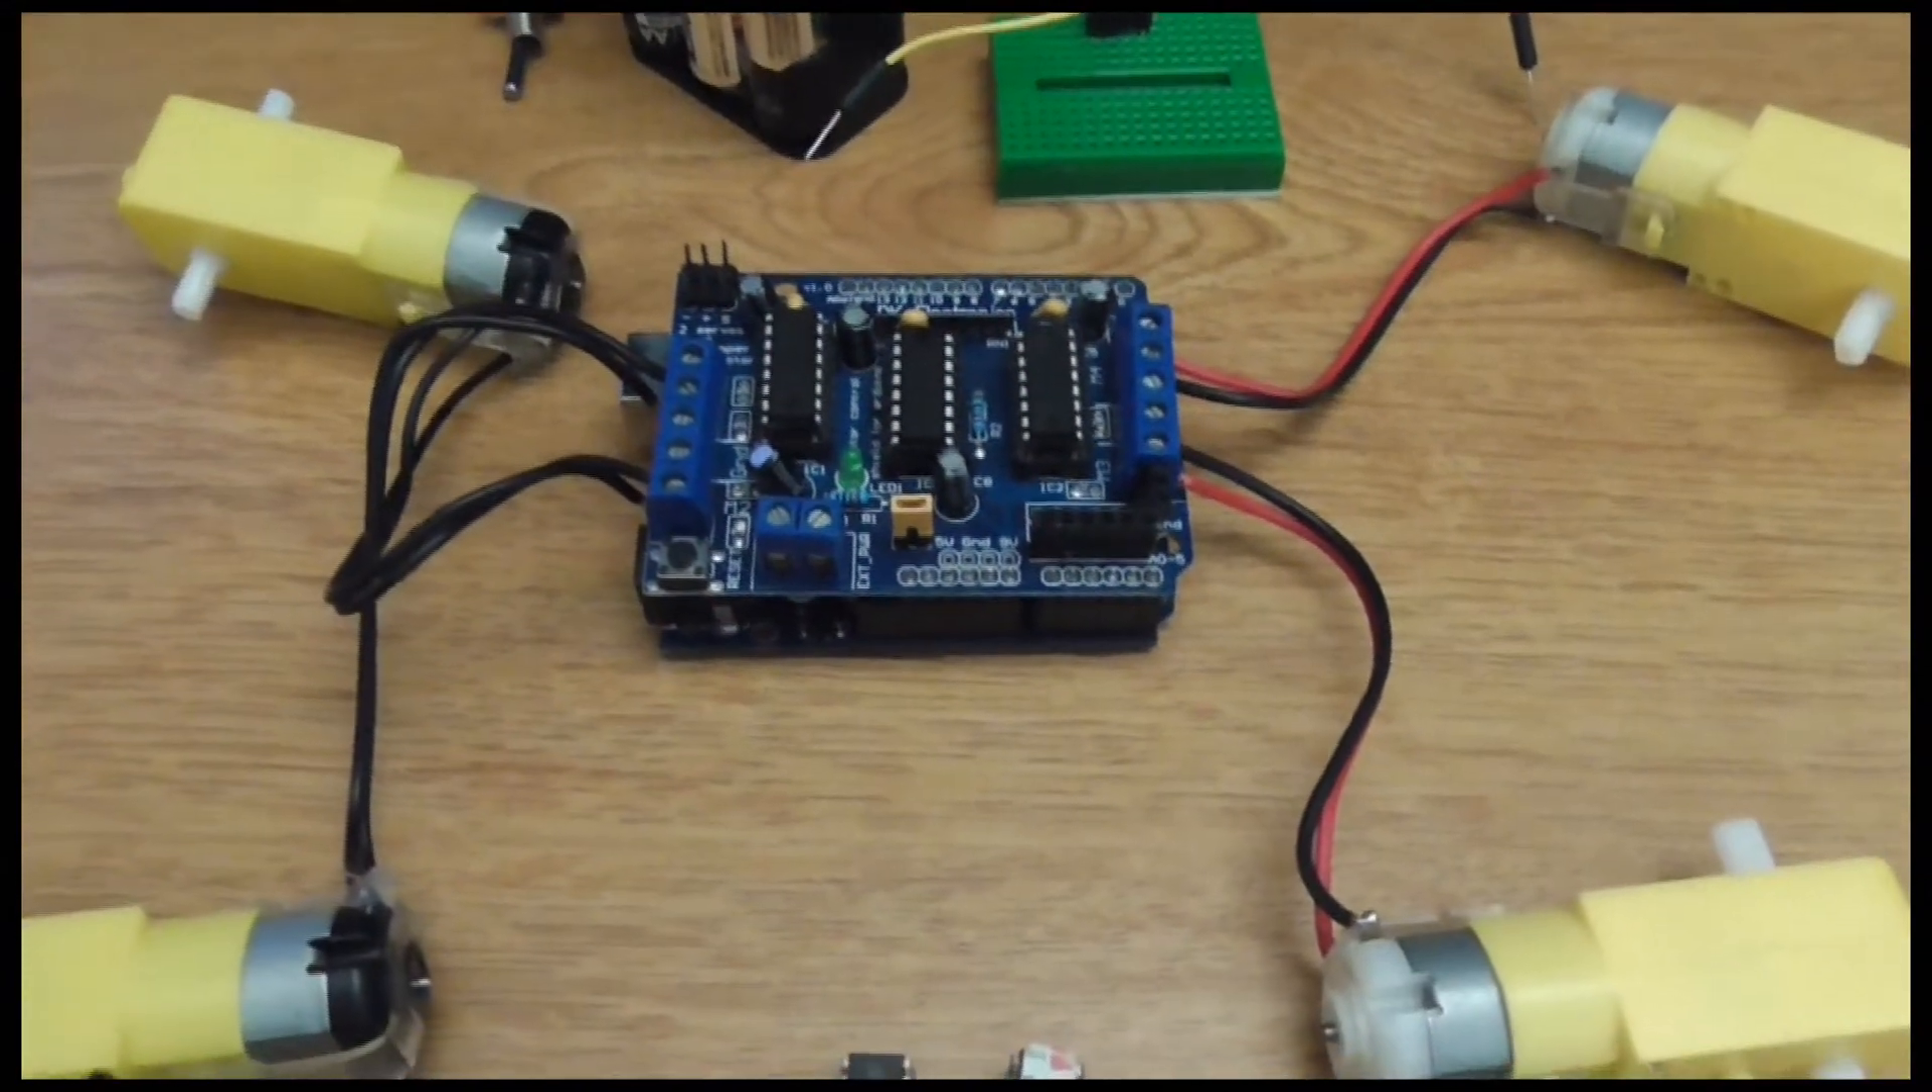Okay, I've gone ahead and added our motors to the motor shield, I've hooked them all up.